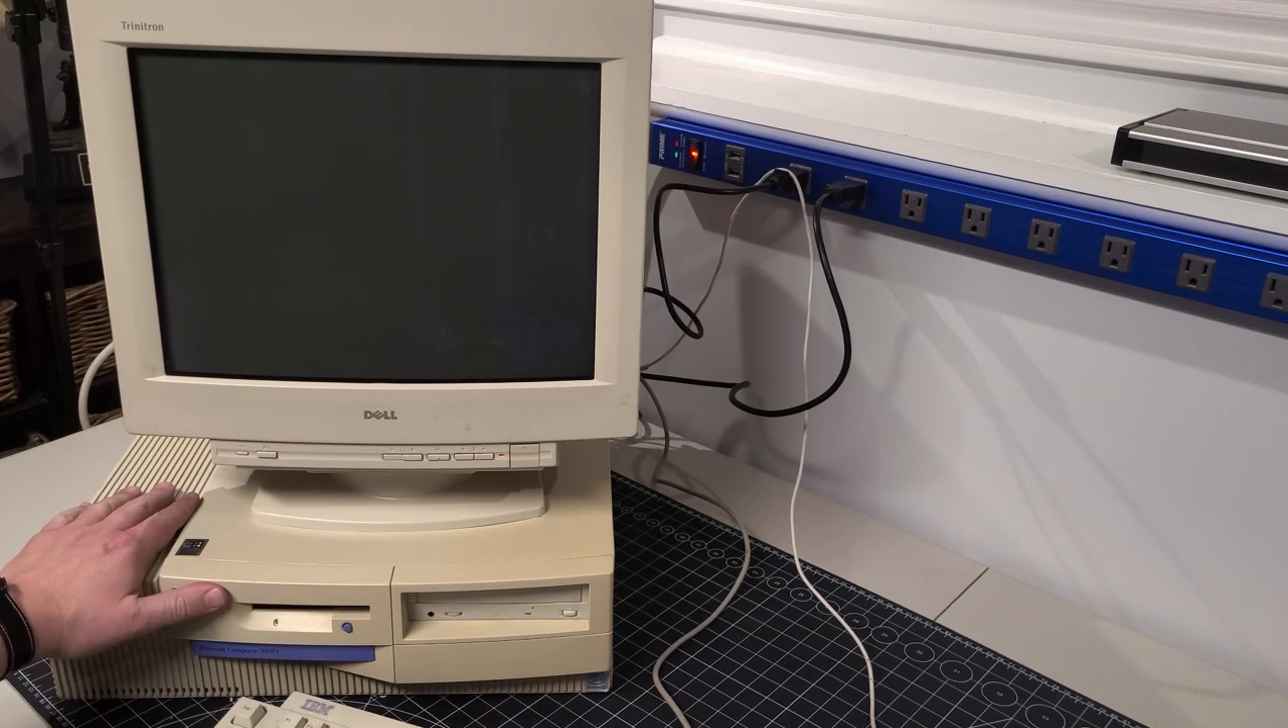We've gone ahead and cleaned up the bench and have uh reassembled the the machine.